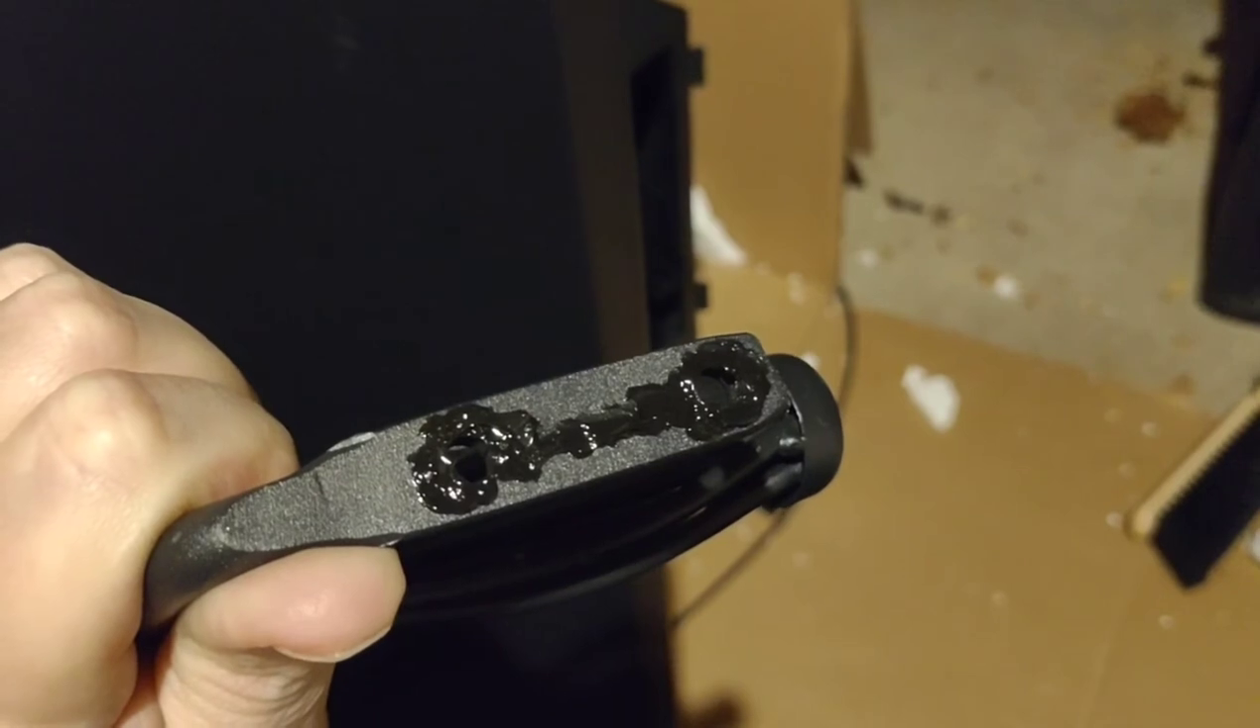On the handle, I put a very flat bead of RTV around the screw holes and on the flat.